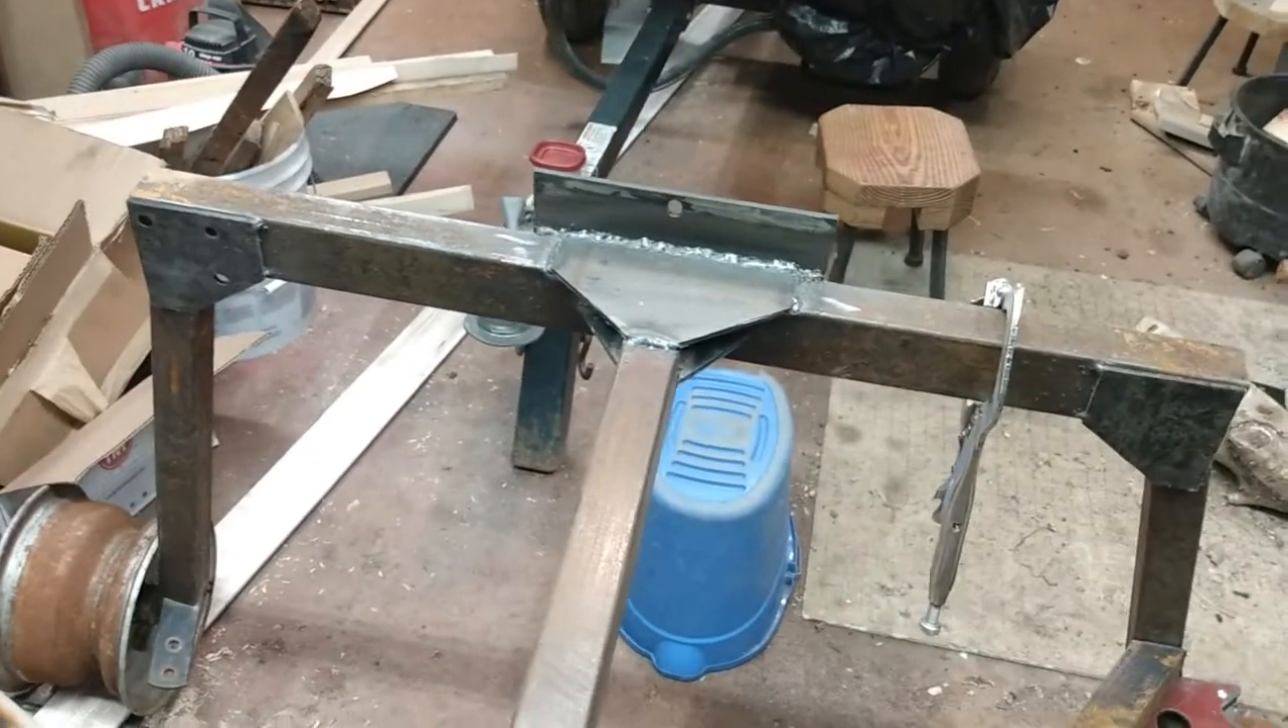I've got uh welded these braces in.